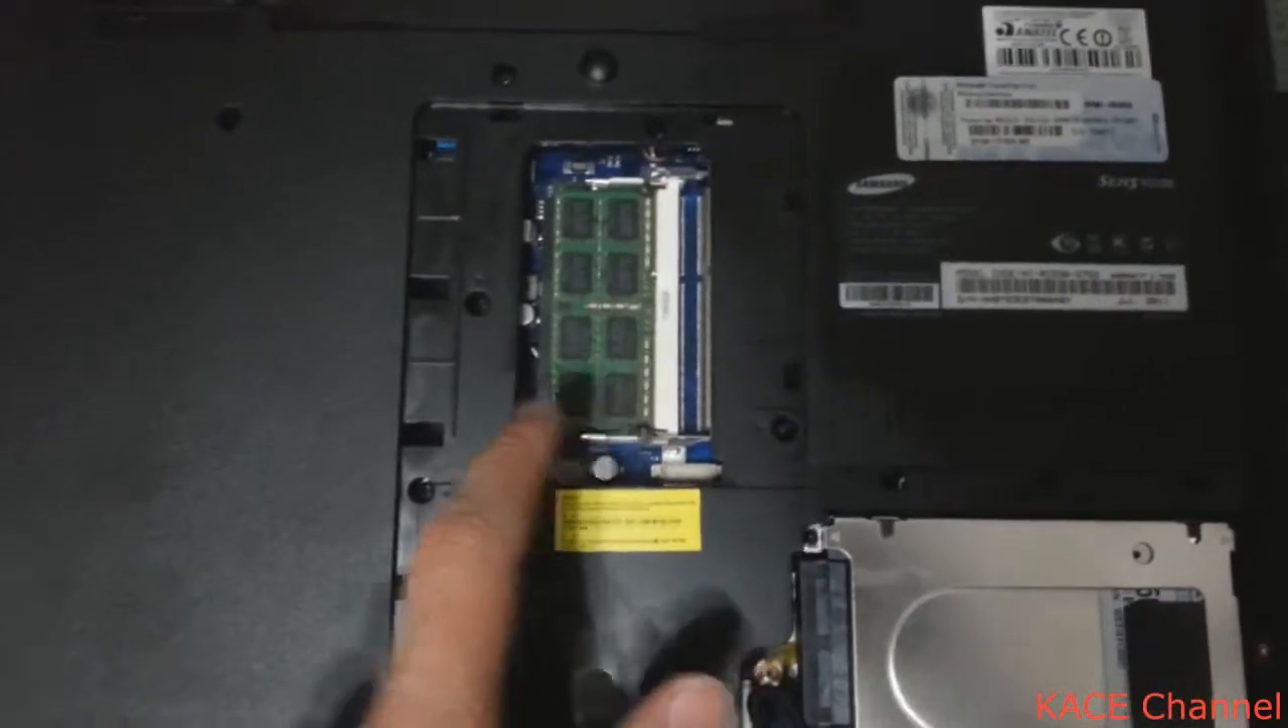And I have one RAM installed in the laptop.